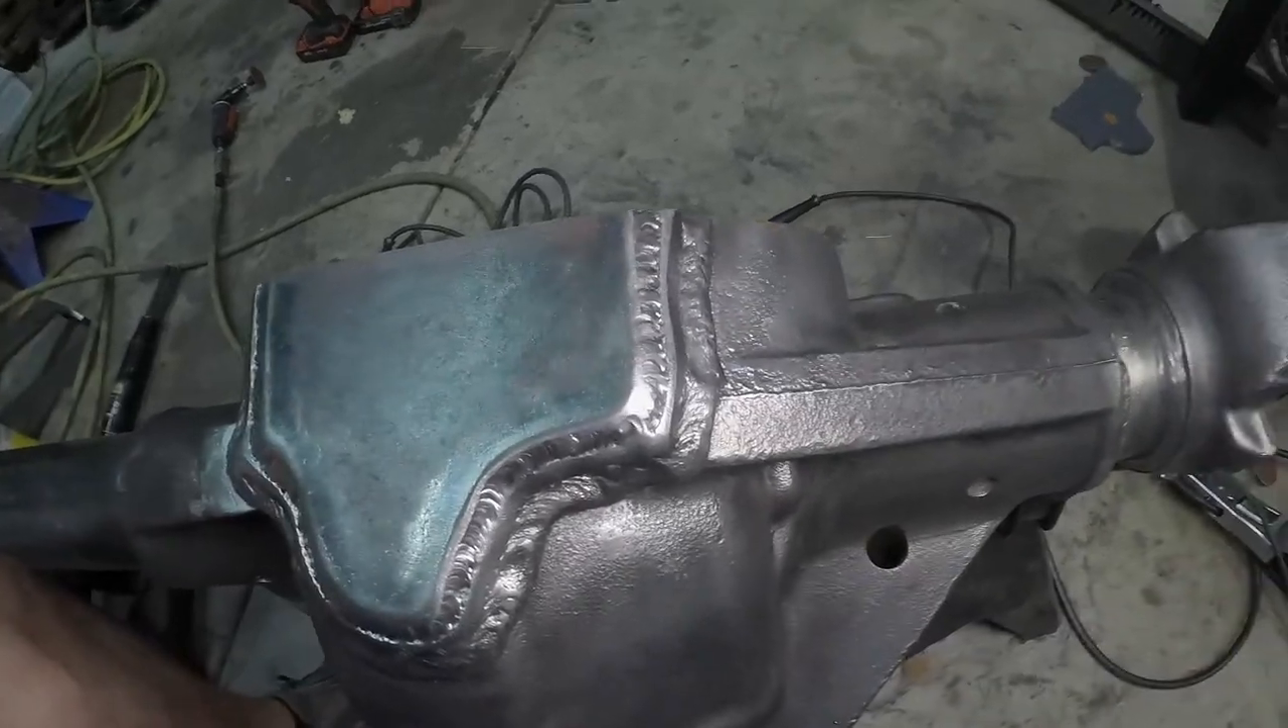Anyway, that is the shaved bottom plate installed.